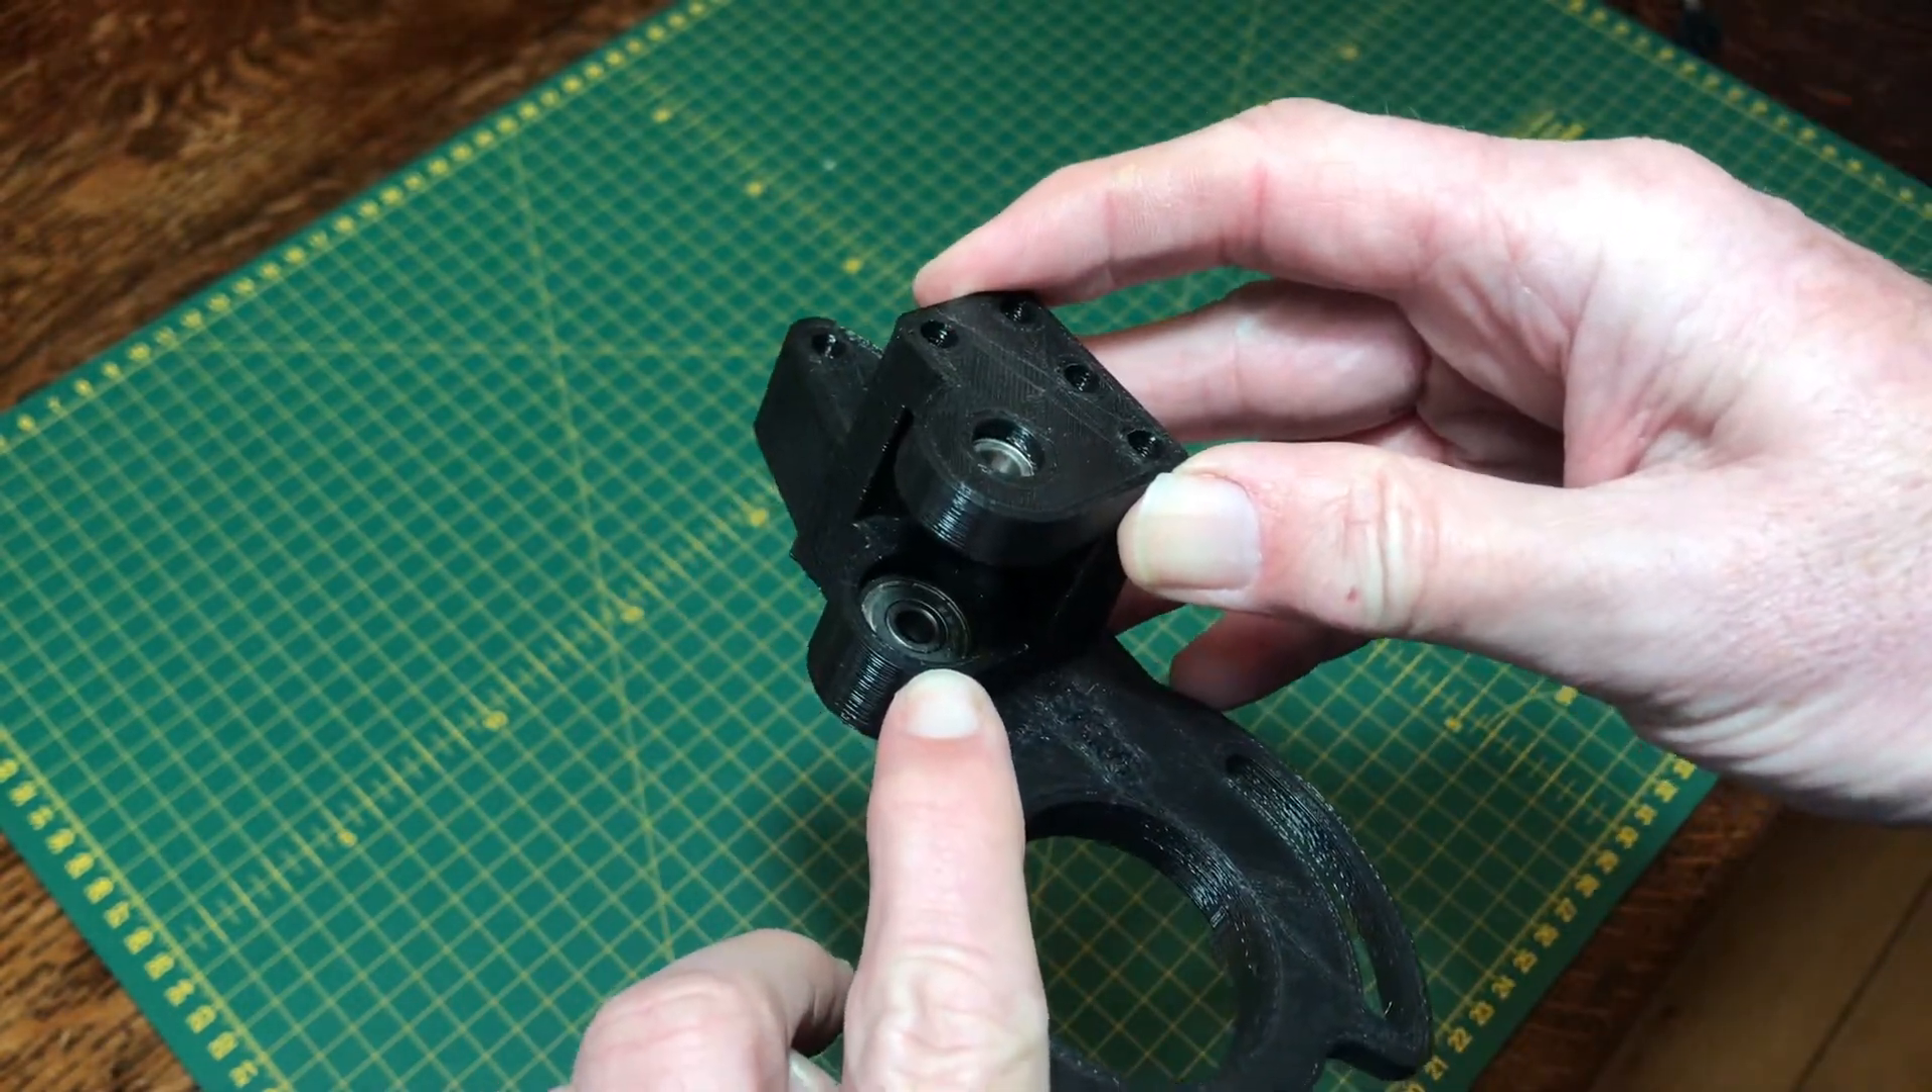By magic these are the two bearings already placed into the recesses there.